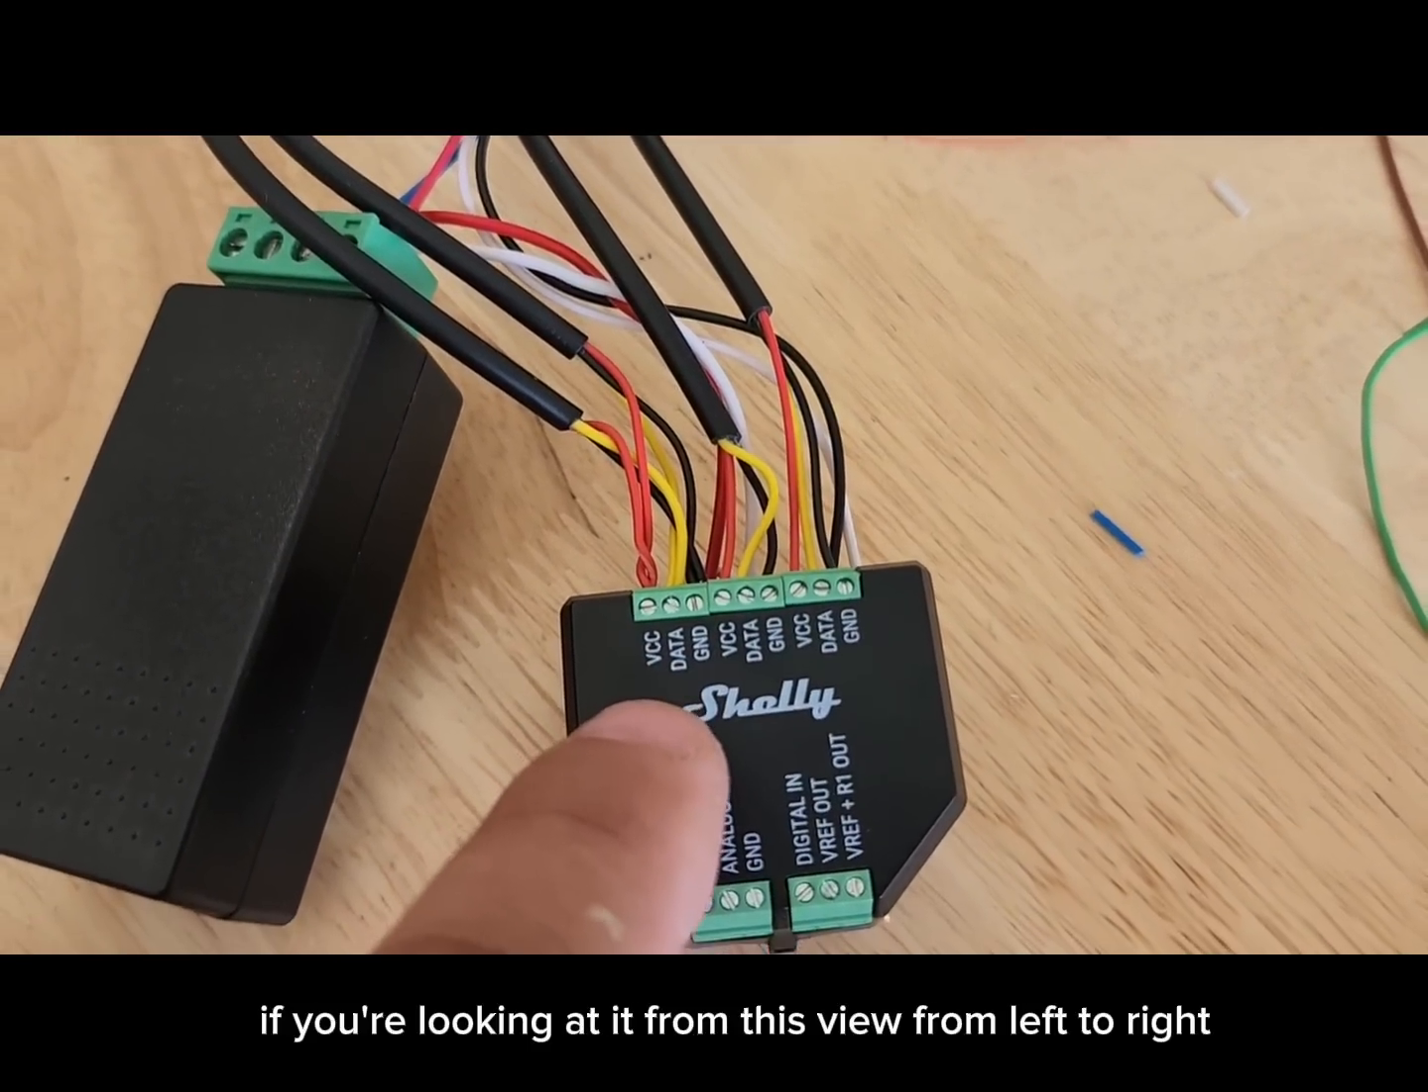All right, now we have just wired up all the sensors.